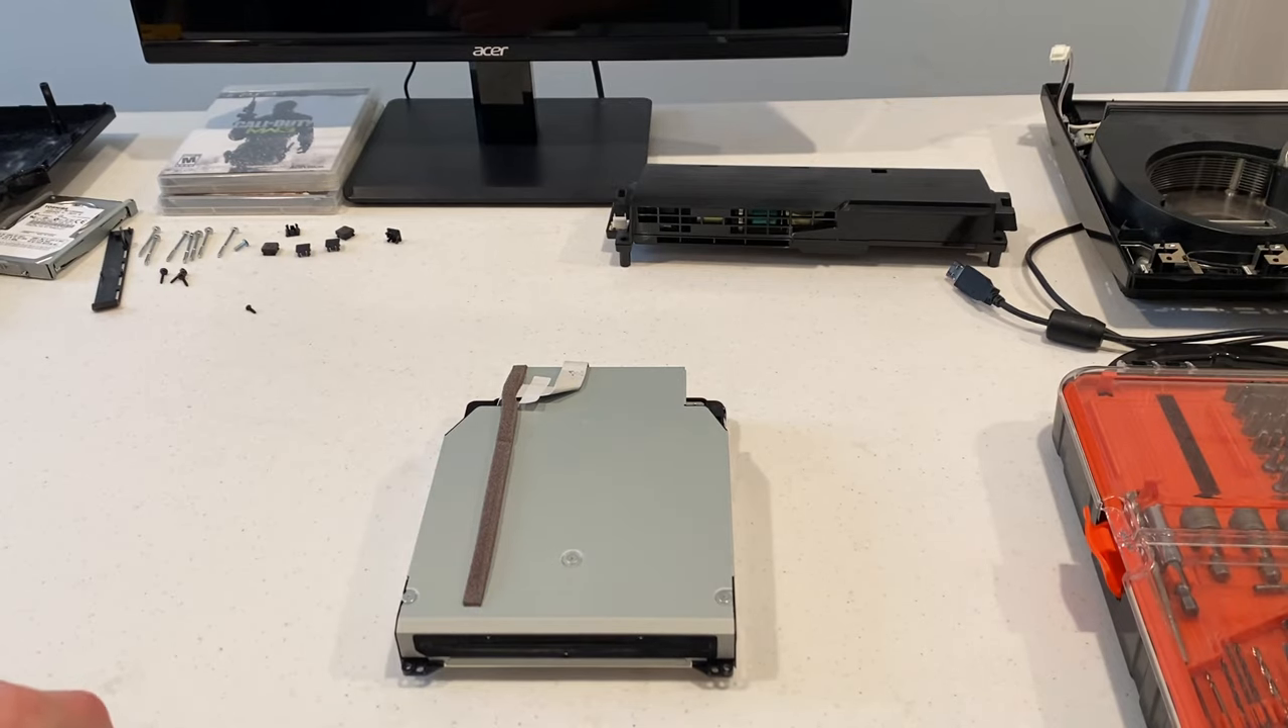Okay, I have the disk drive out from the rest of the console, and it's actually very clean inside the console.